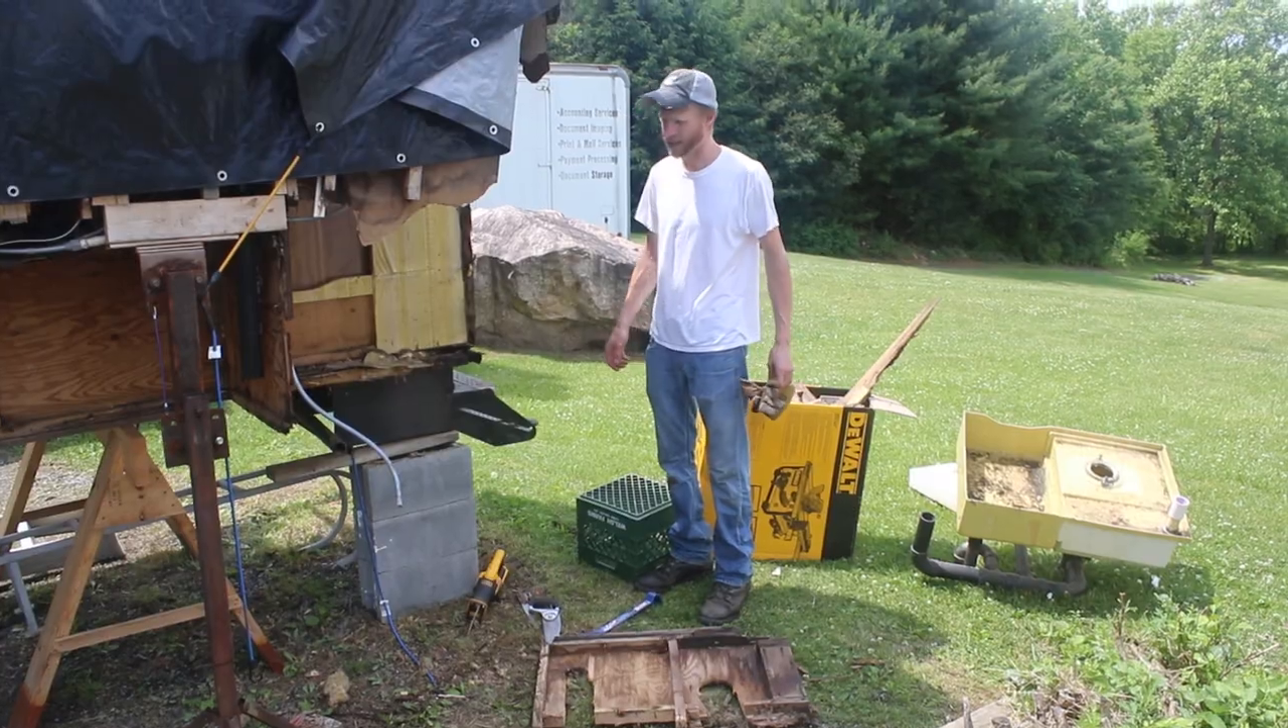We got the whole corner of the camper ripped out.